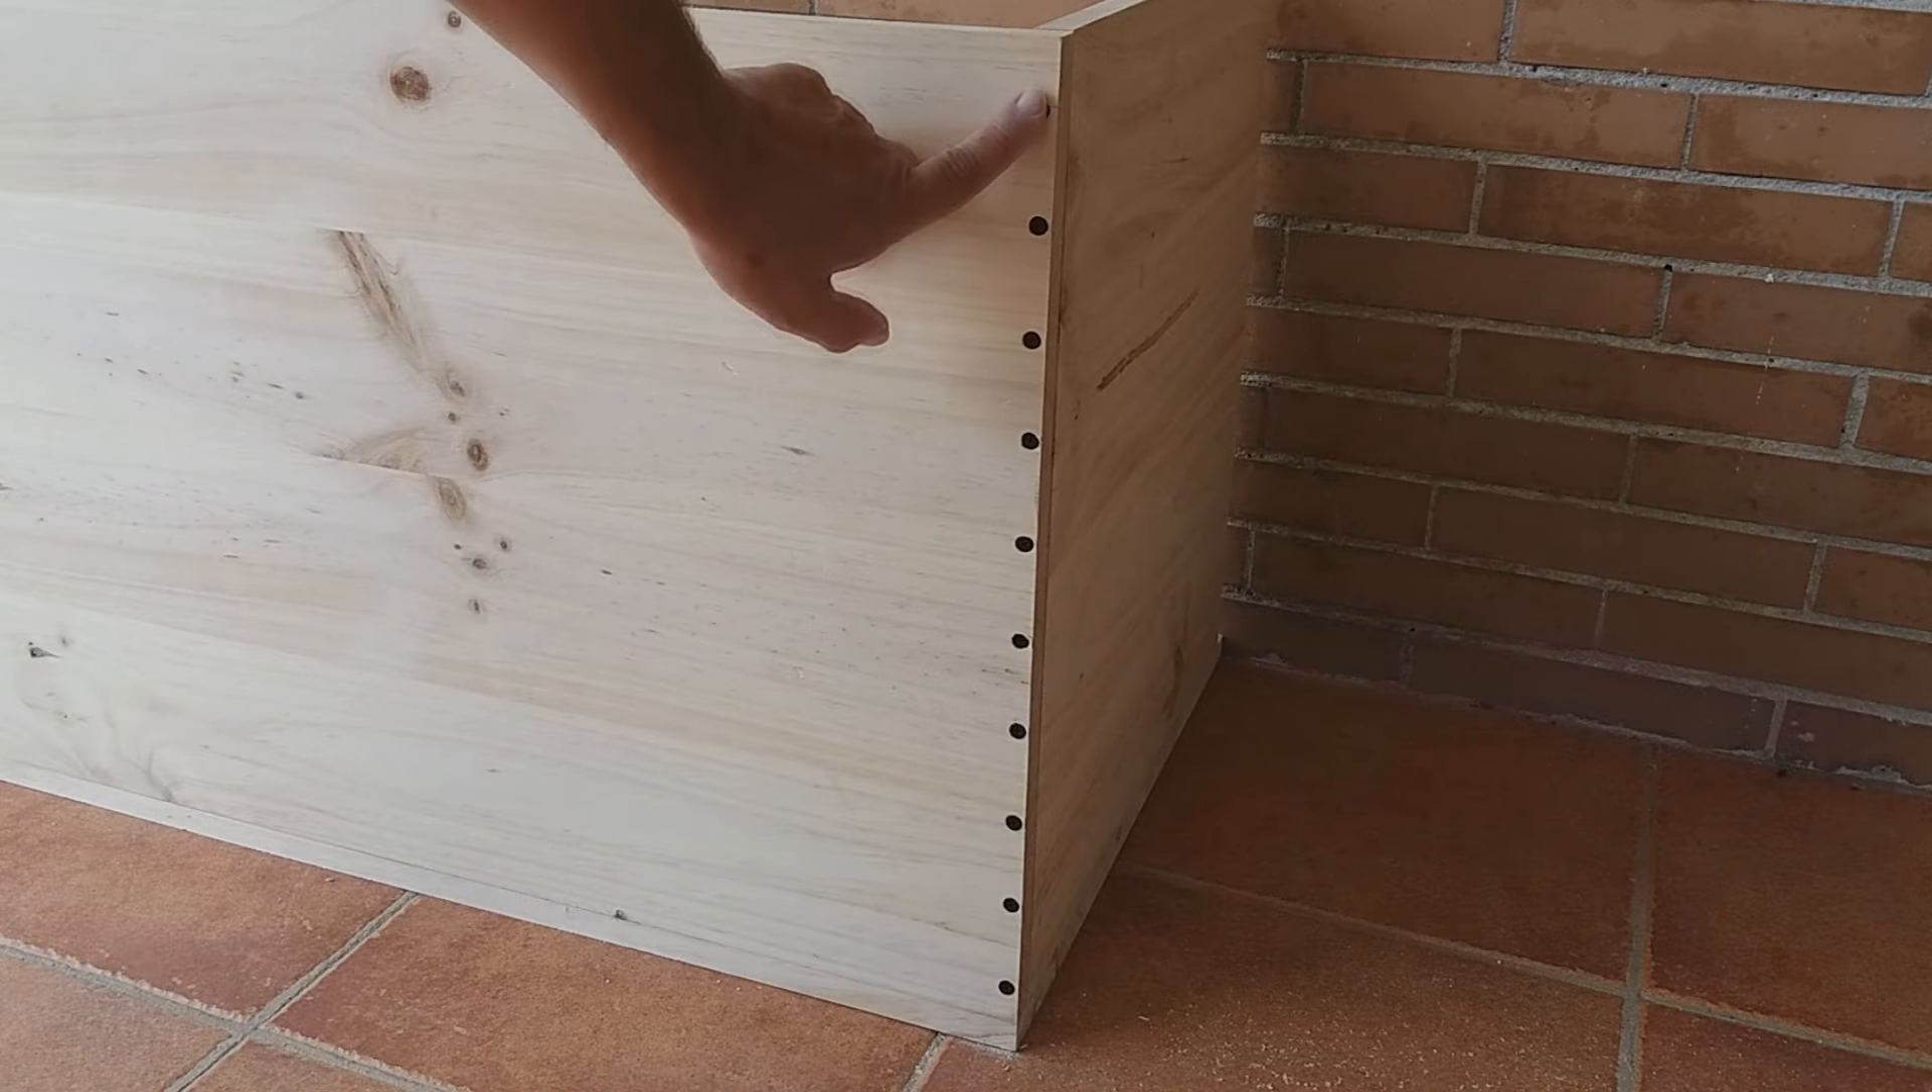Tenemos la primera fila de tornillos terminada.